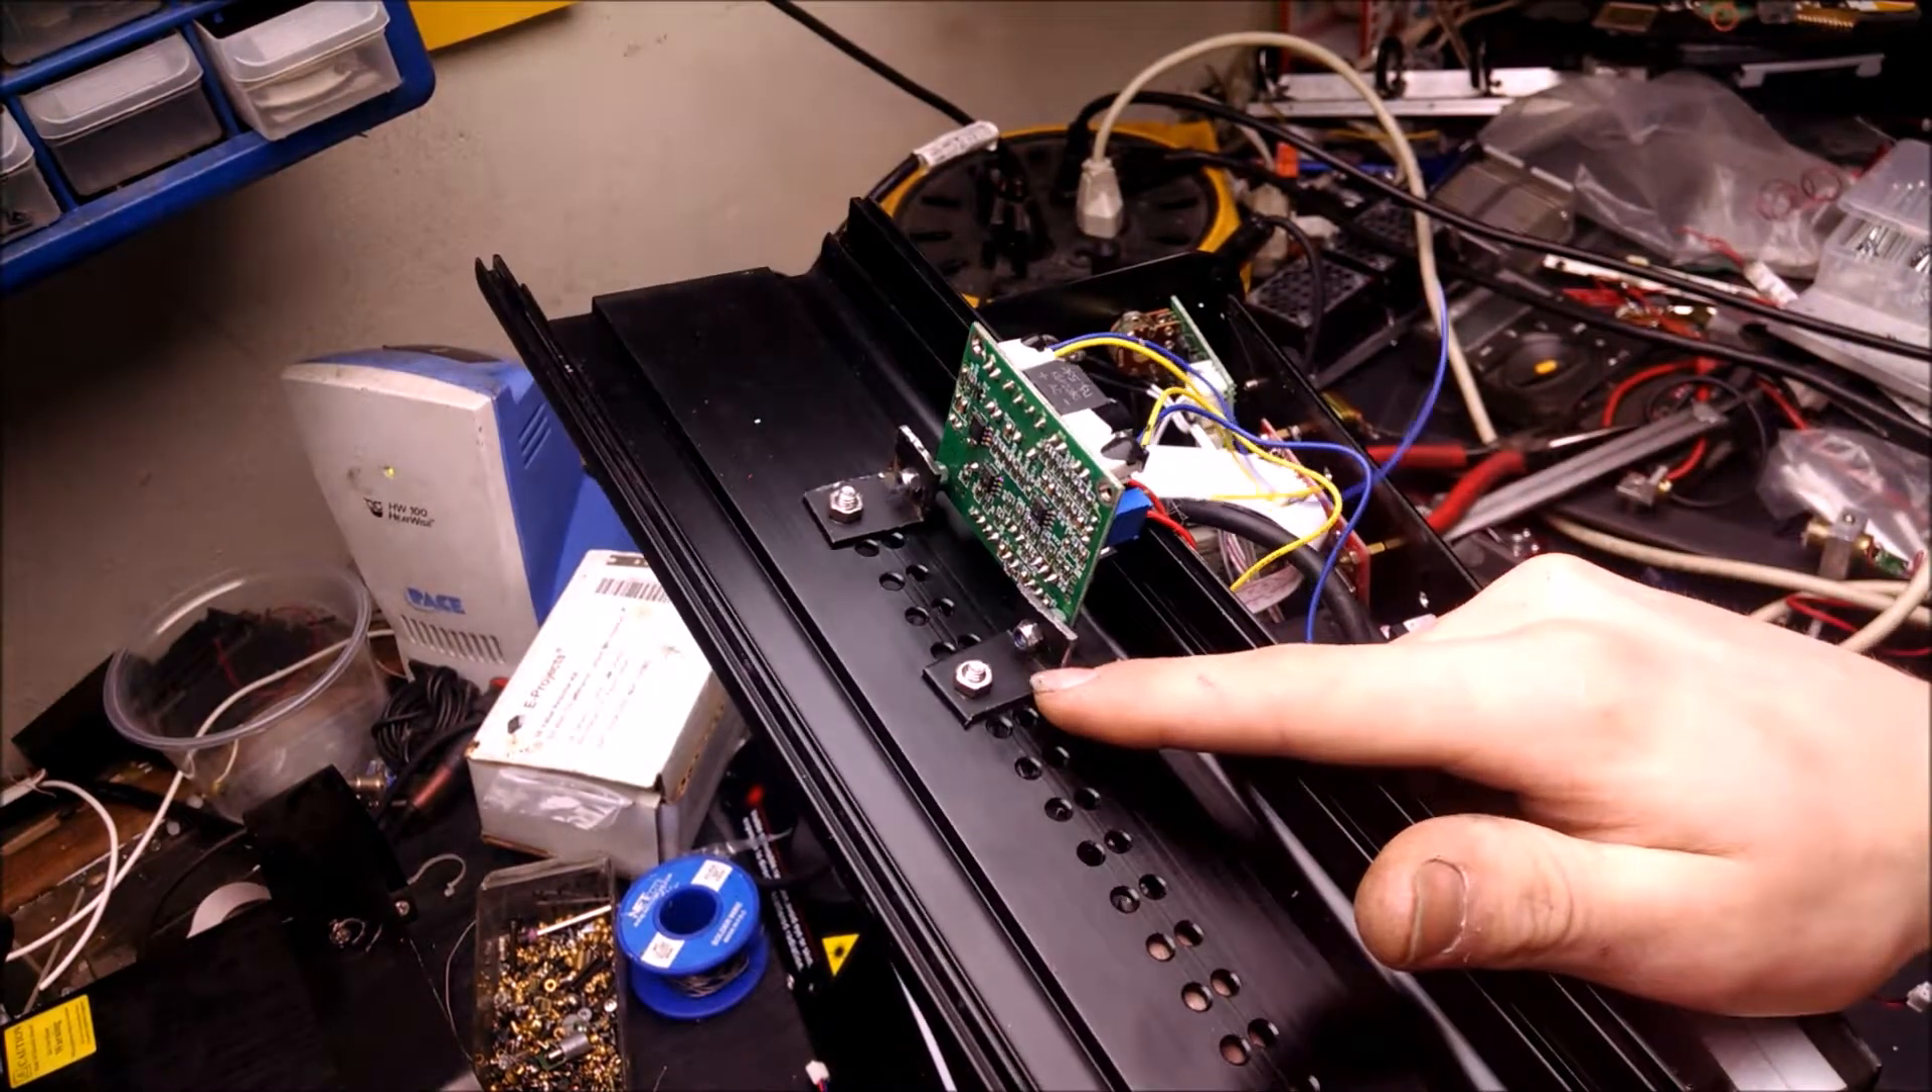I have taken and secured the blue laser driver down, using these small L brackets that I made up pieces of metal.